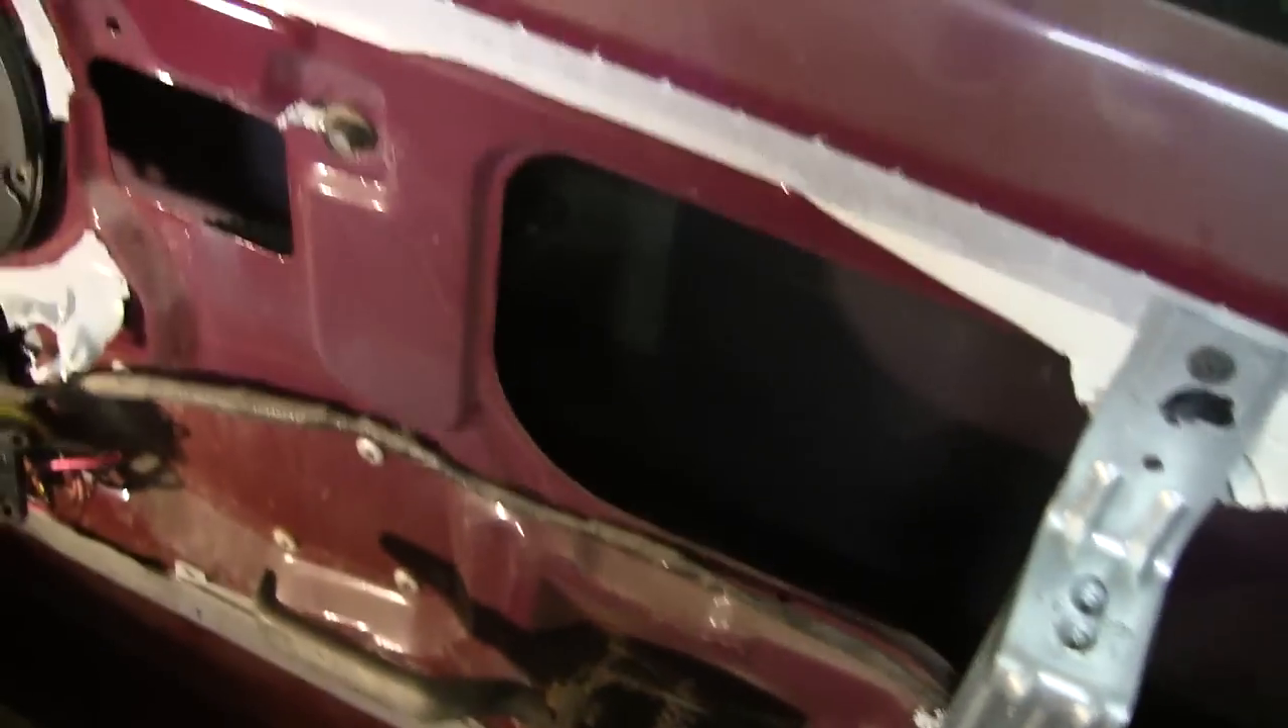All right I've got the door panel off and also took the plastic out of the way so we could see what we're doing.